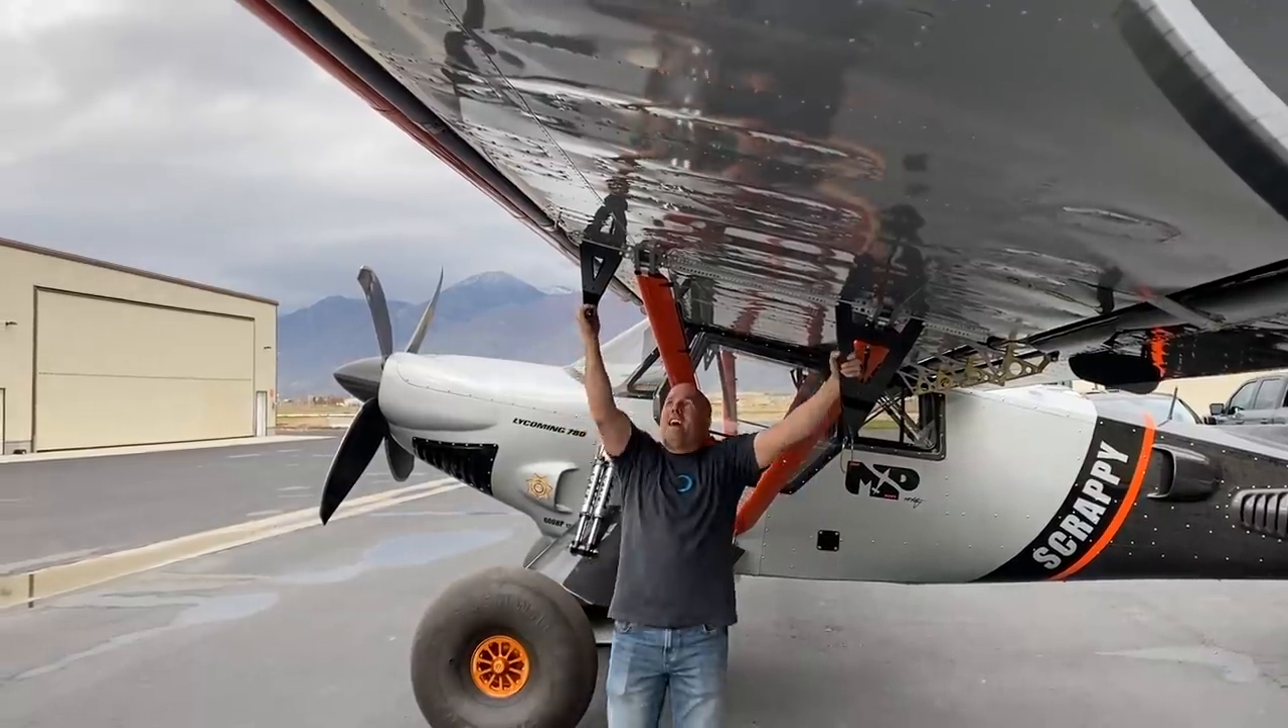But these brackets are all done. Ready to go.